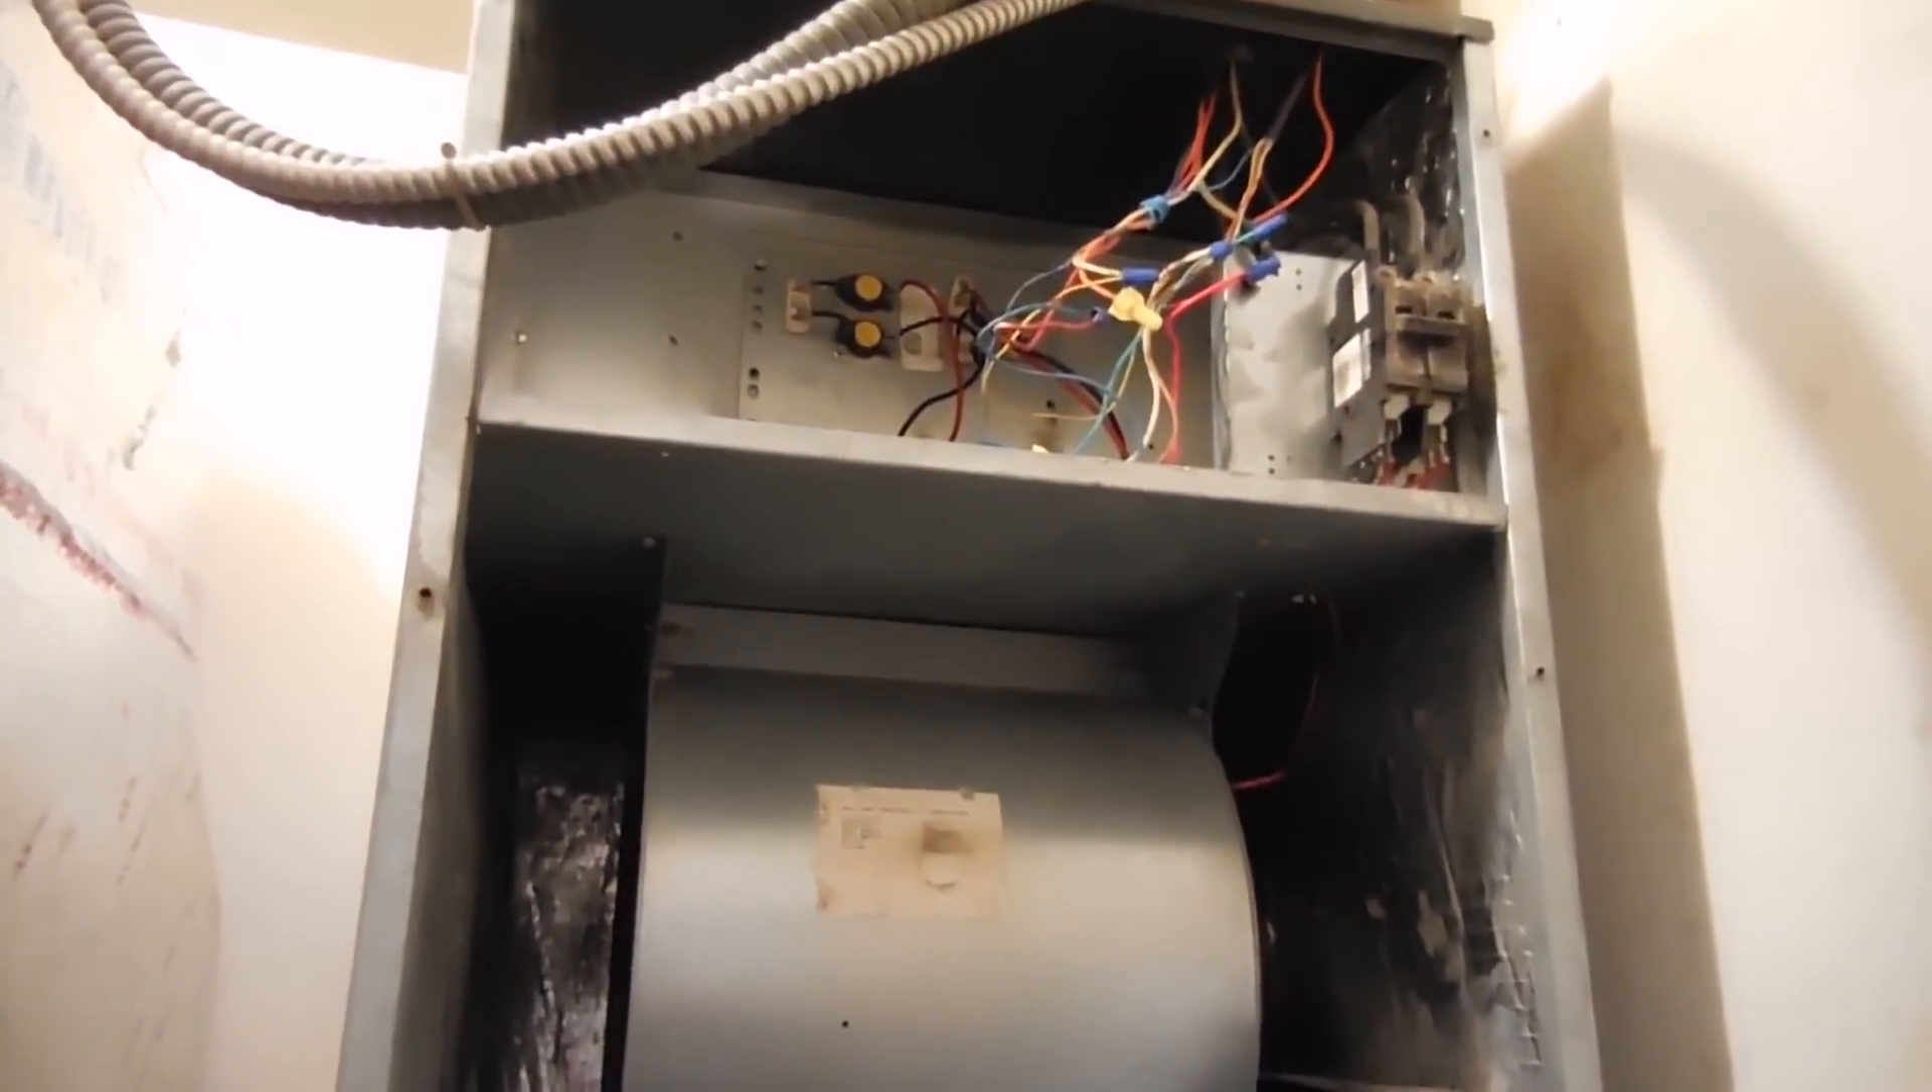The blower housing is back inside the air handler. The wiring is connected.